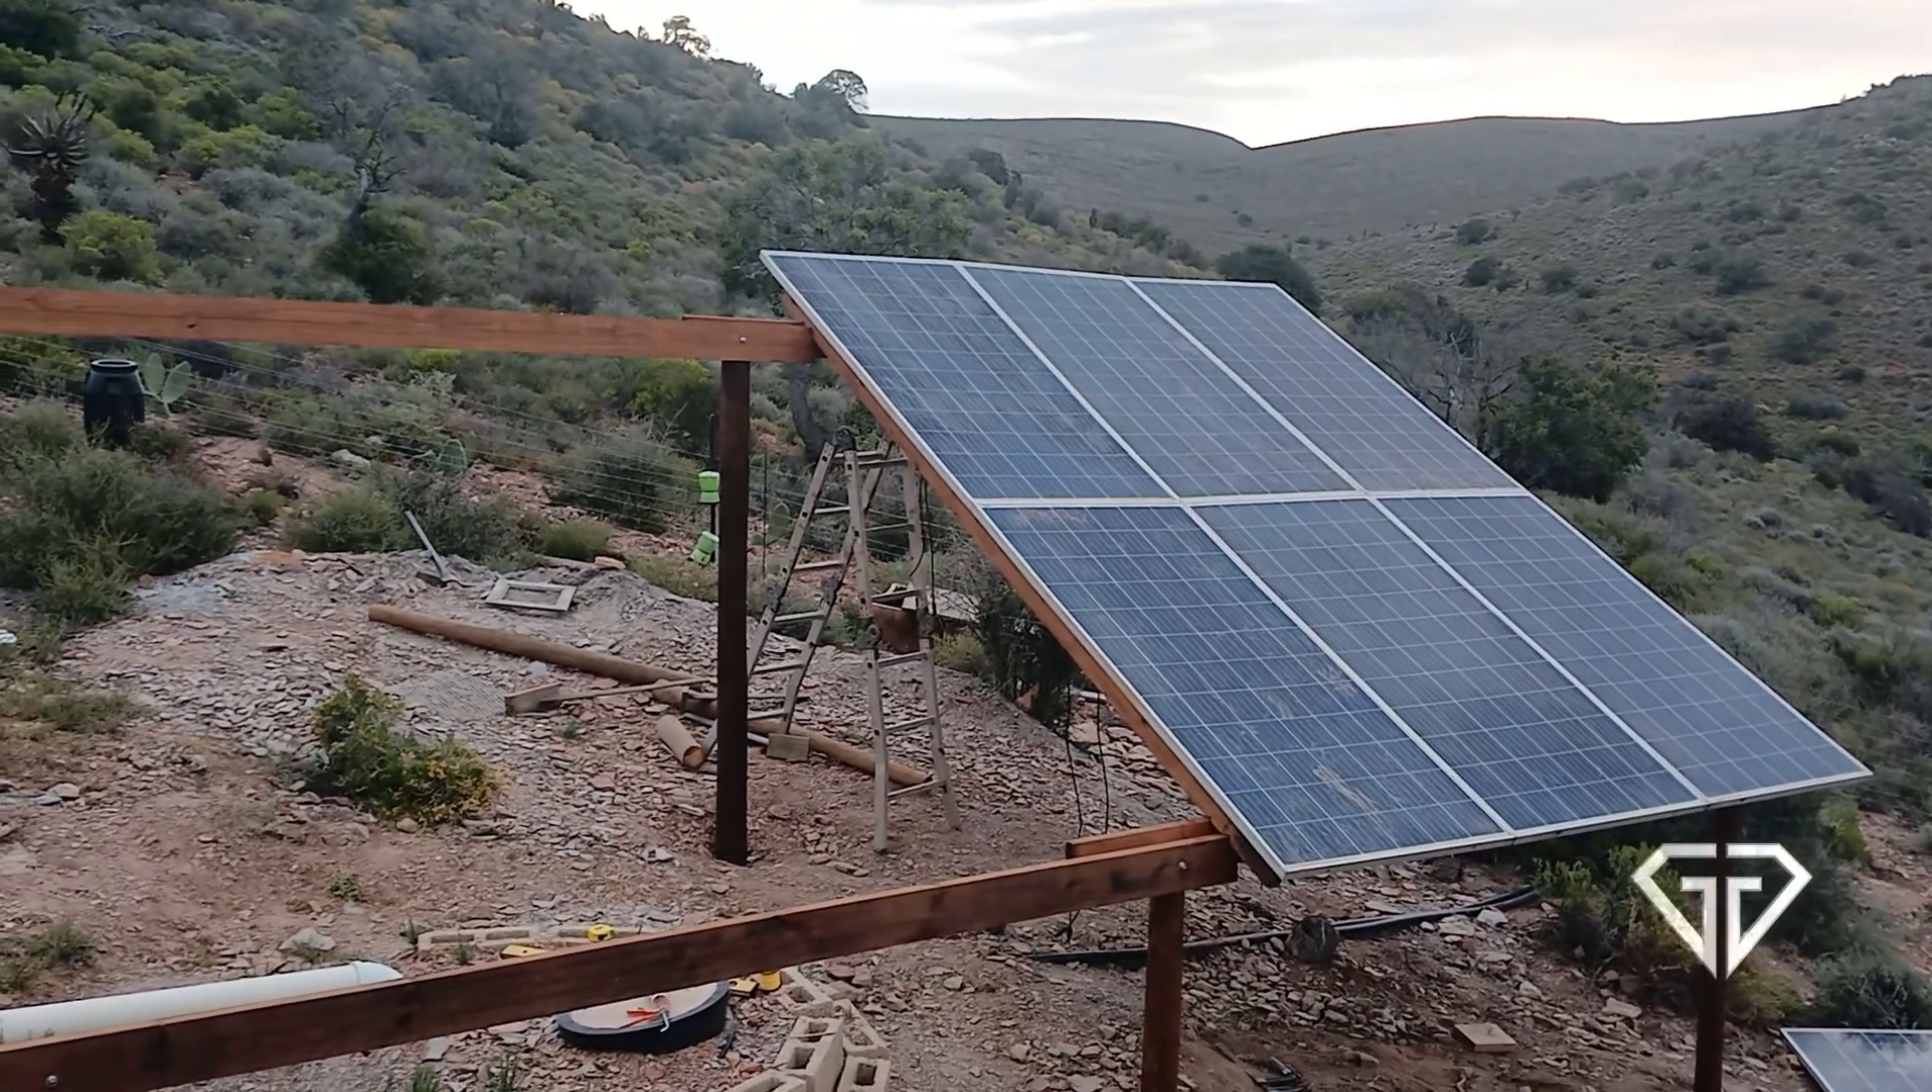And with all the panel supports installed, I mounted the solar panels.